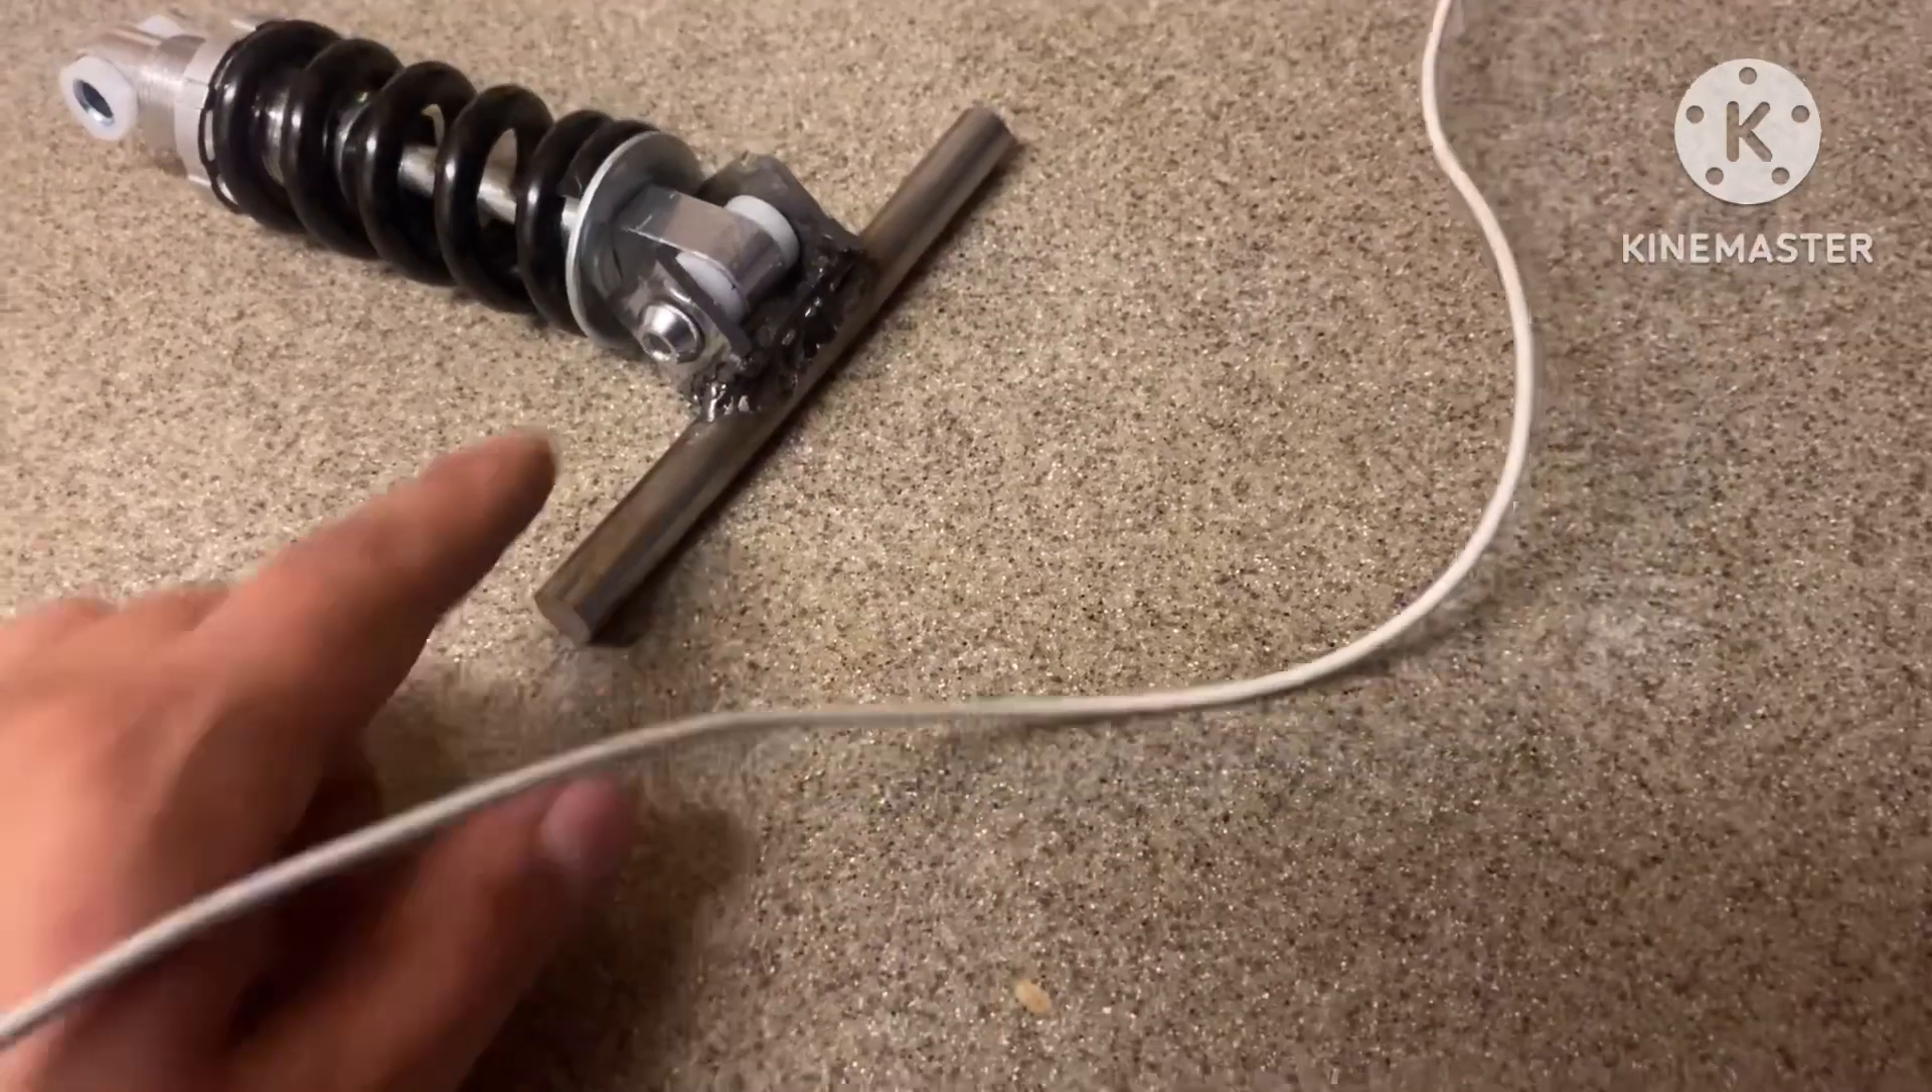So I got my shock absorber sitting inside this little housing.